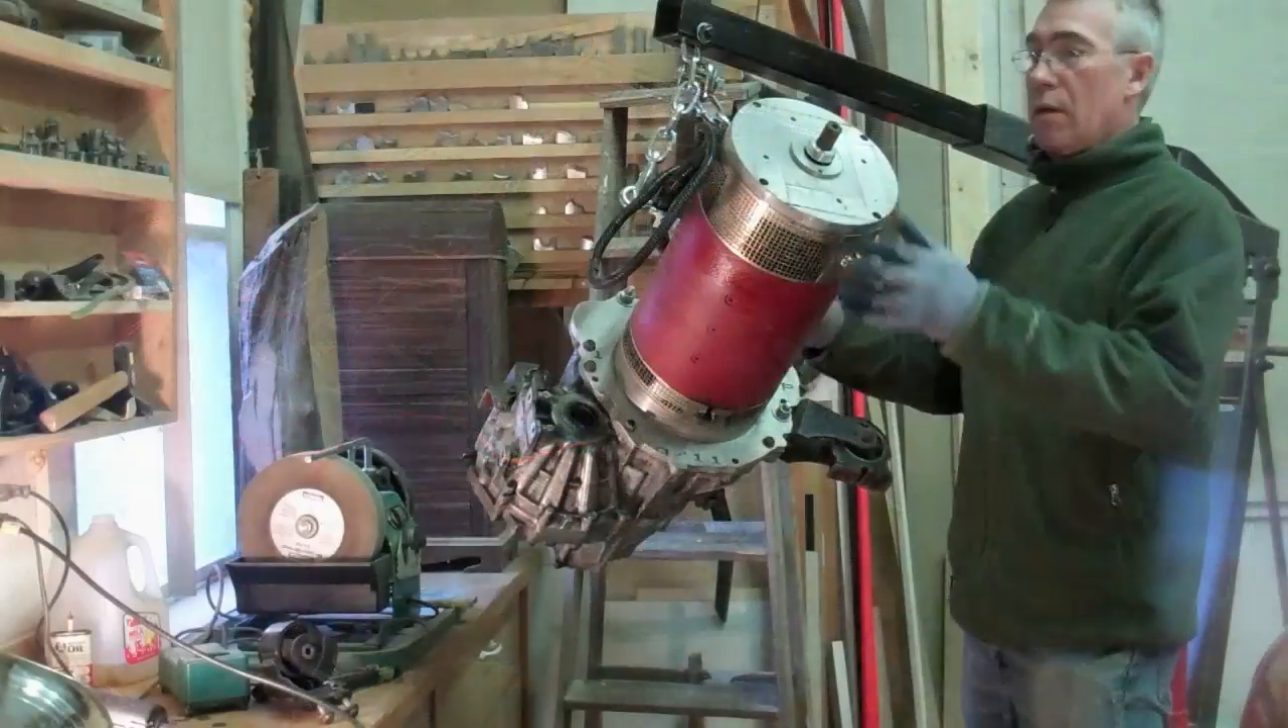So, I have the motor and transmission out.